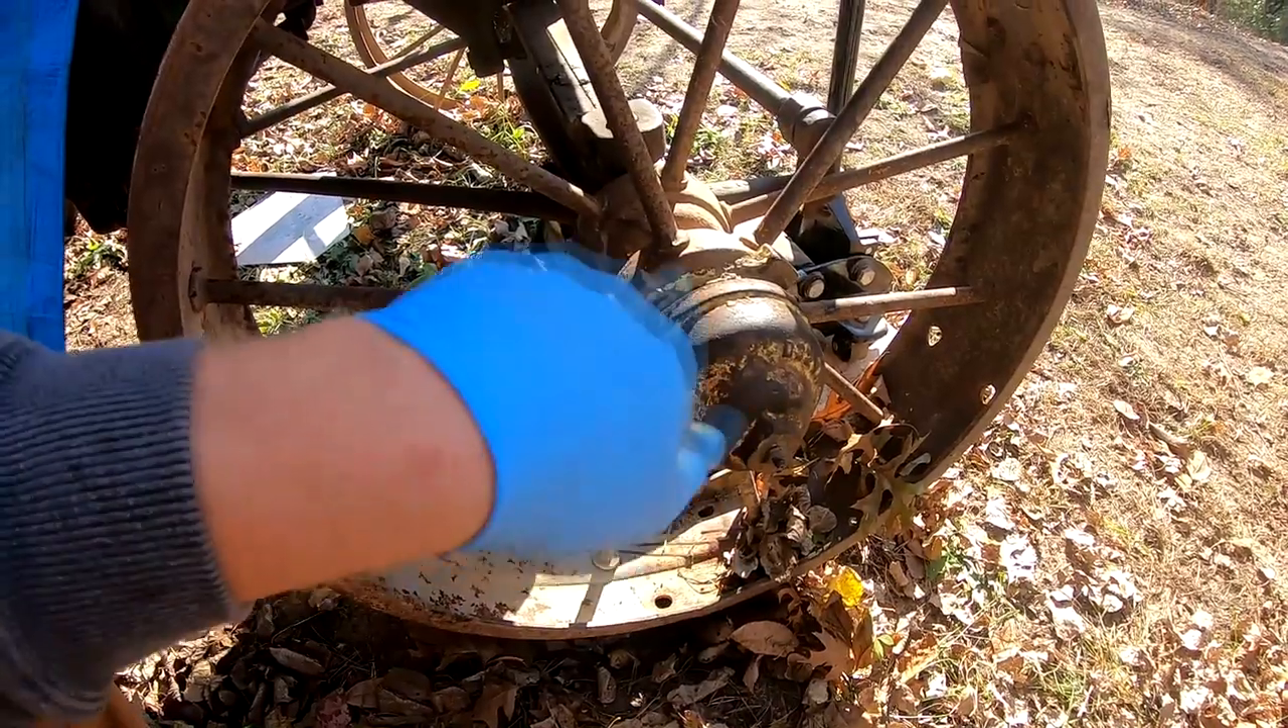Got the front wheel off the ground and all we have to do is remove this center cap.